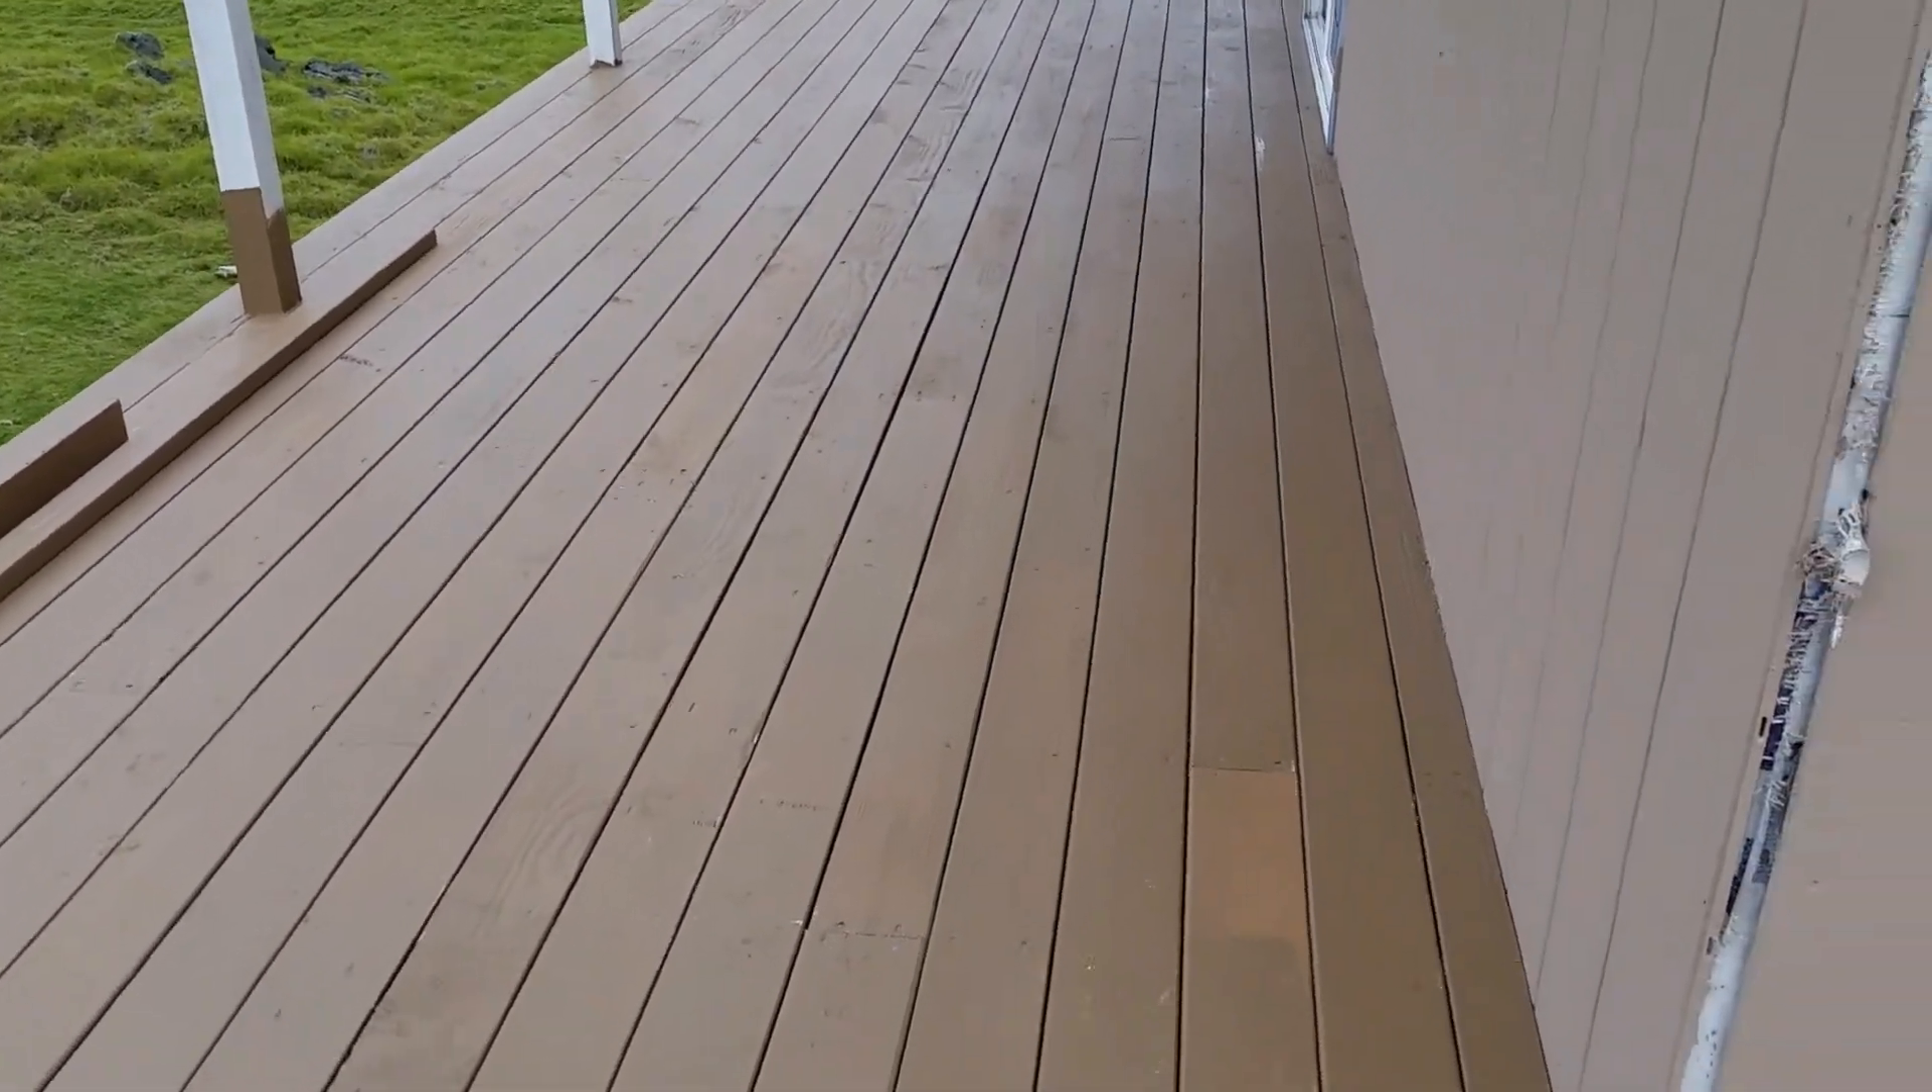The deck boards are all finished and down as far as um you know the decking is concerned.